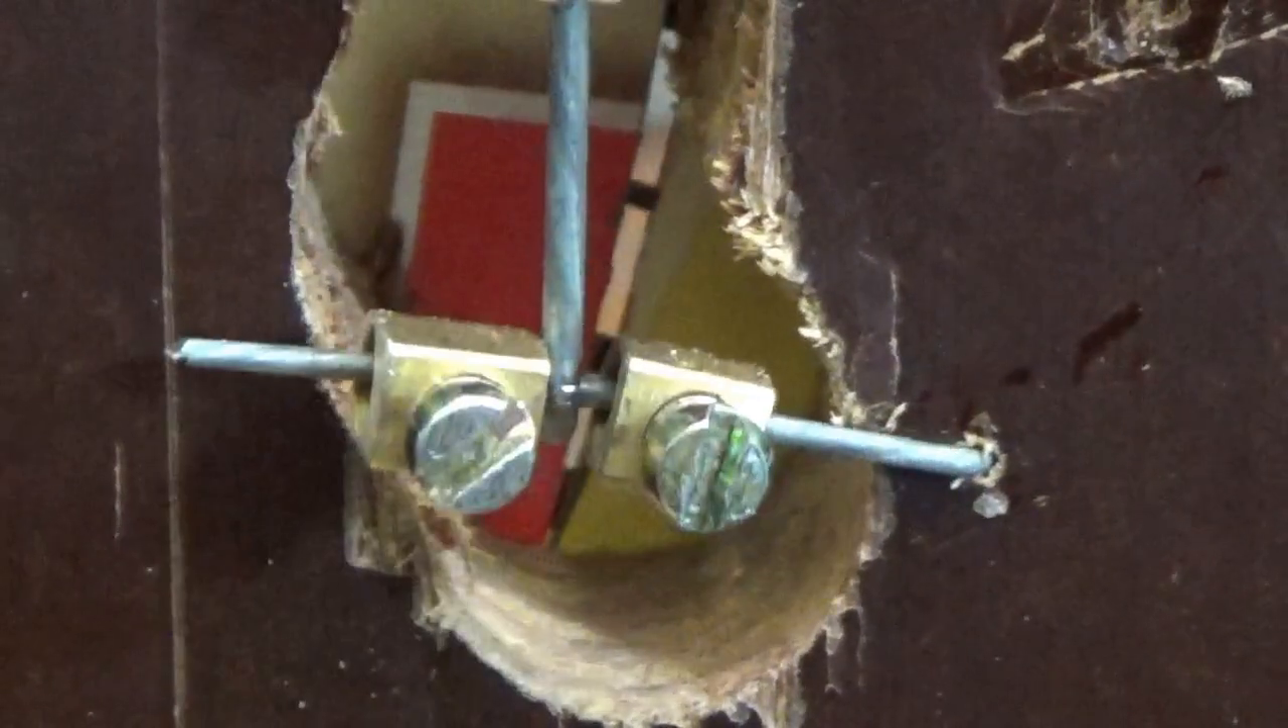So I've just had a simple loop in a wire here connected onto that but I've put two half connectors here to stop the wire sliding out of position.